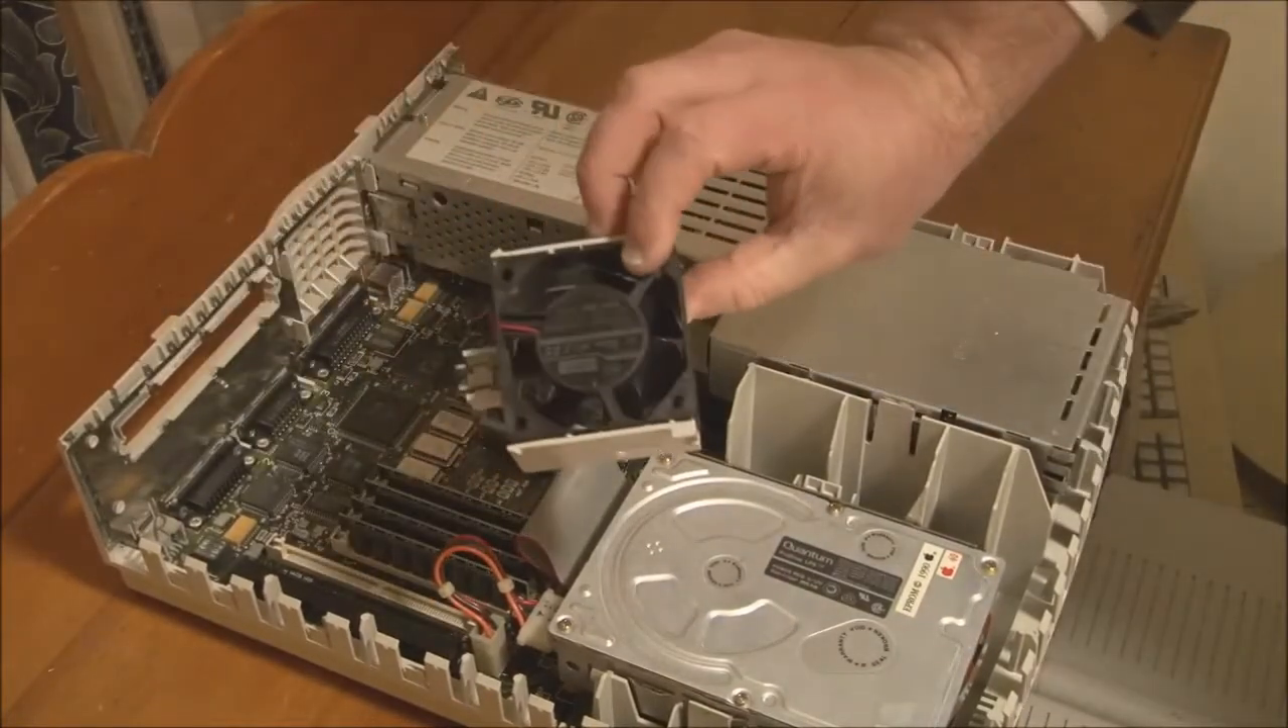So there's the fan out of the system.